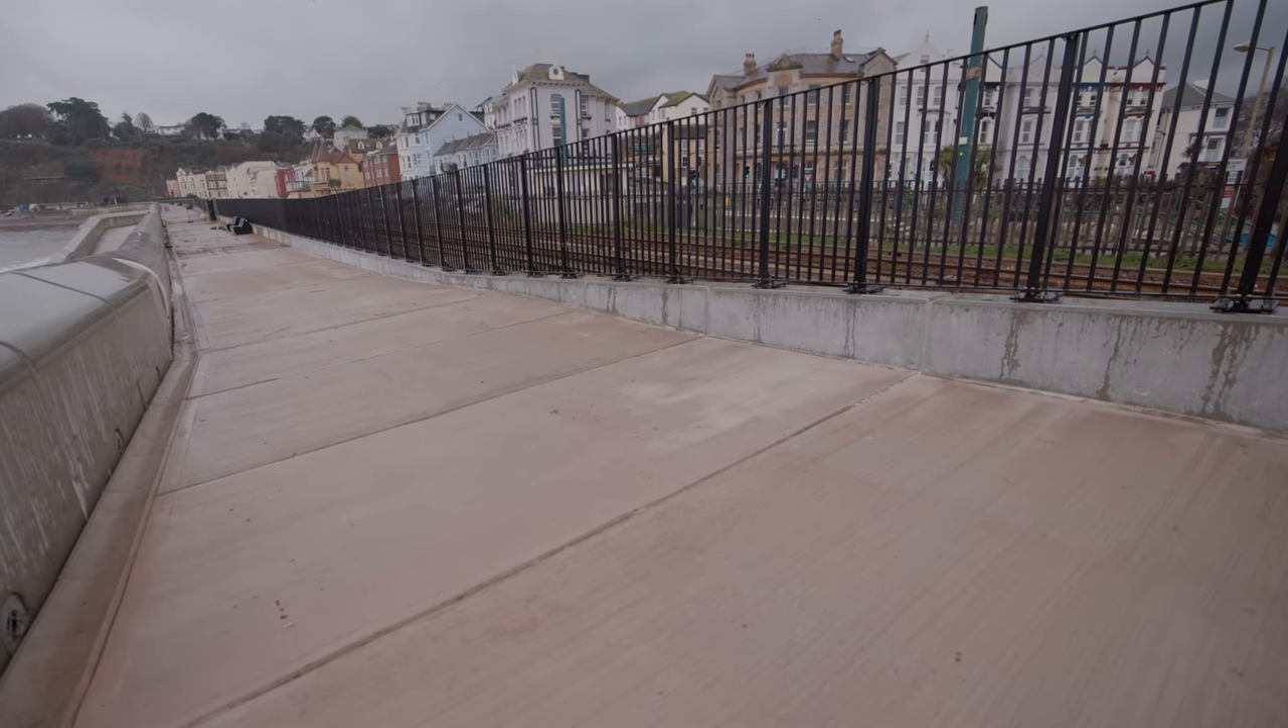The fencing's been installed and finished up.